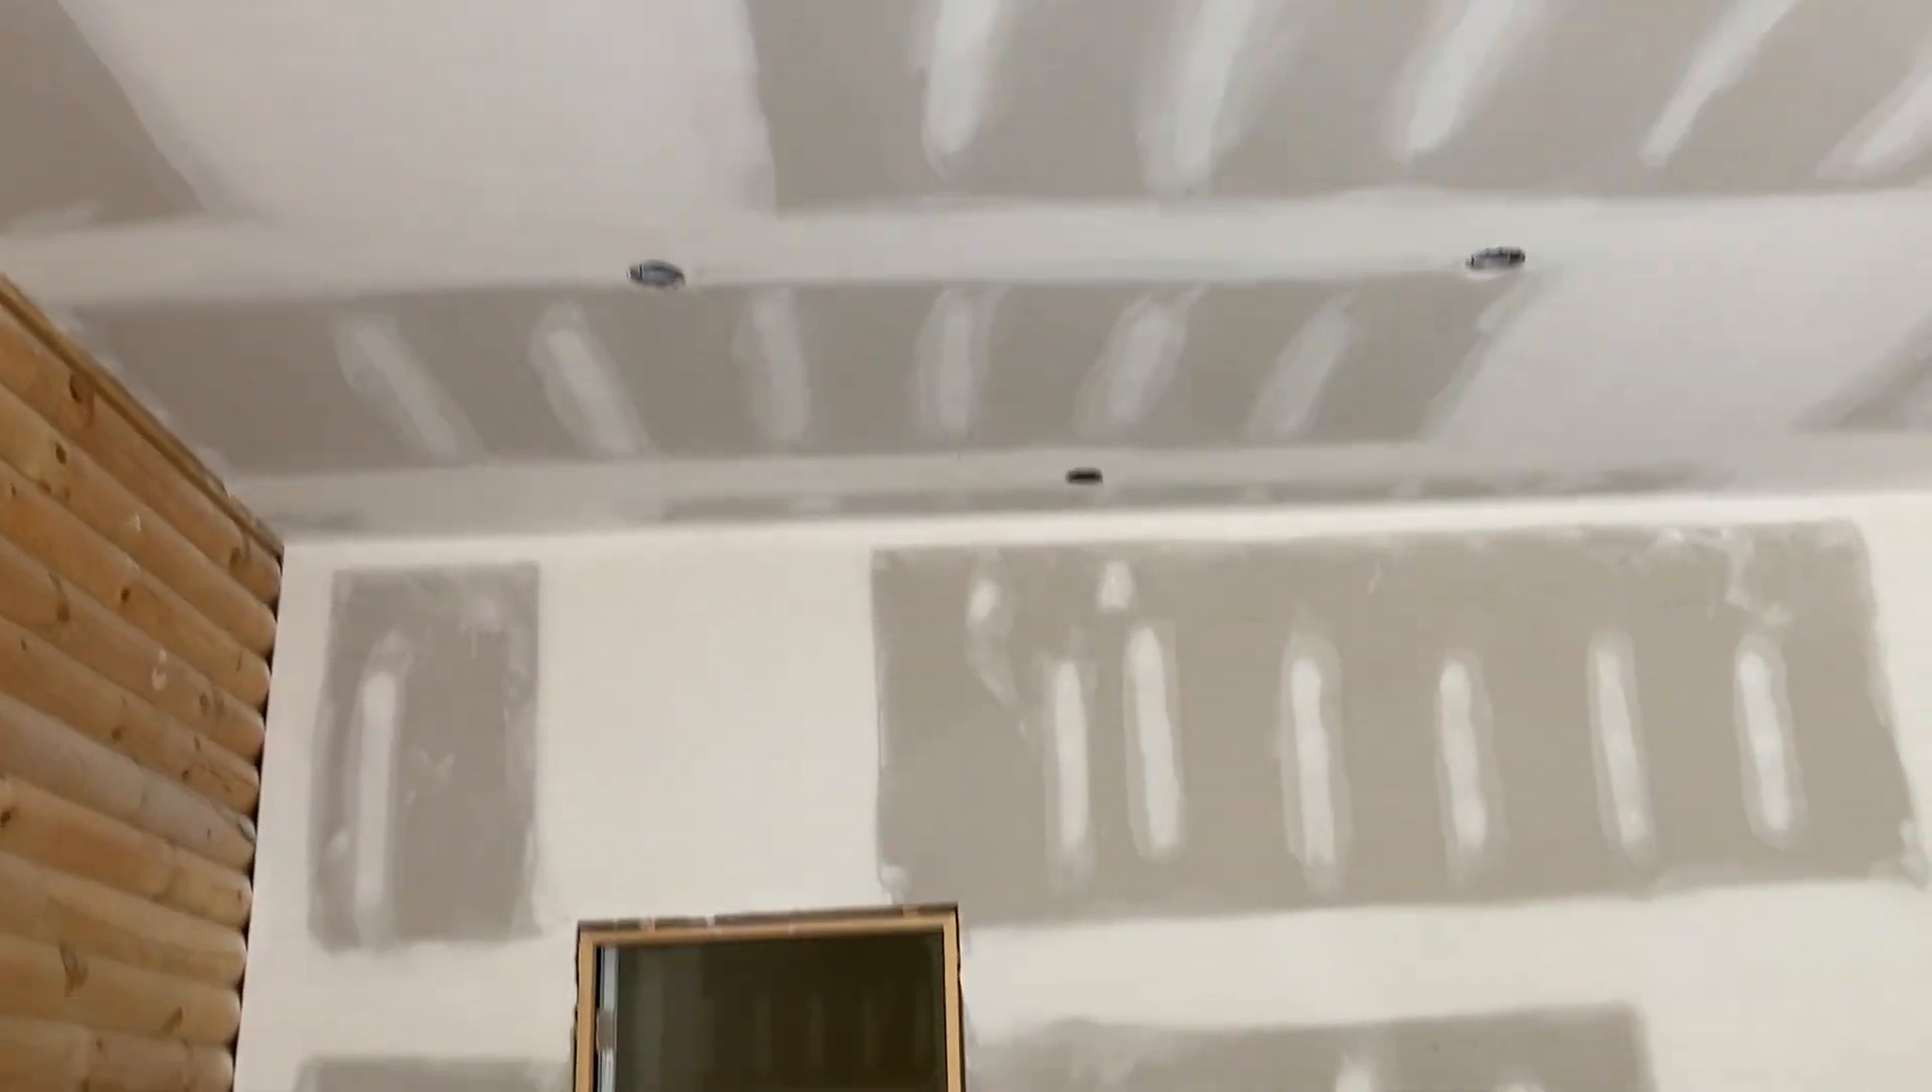But, as you all can see we've got the drywall done.